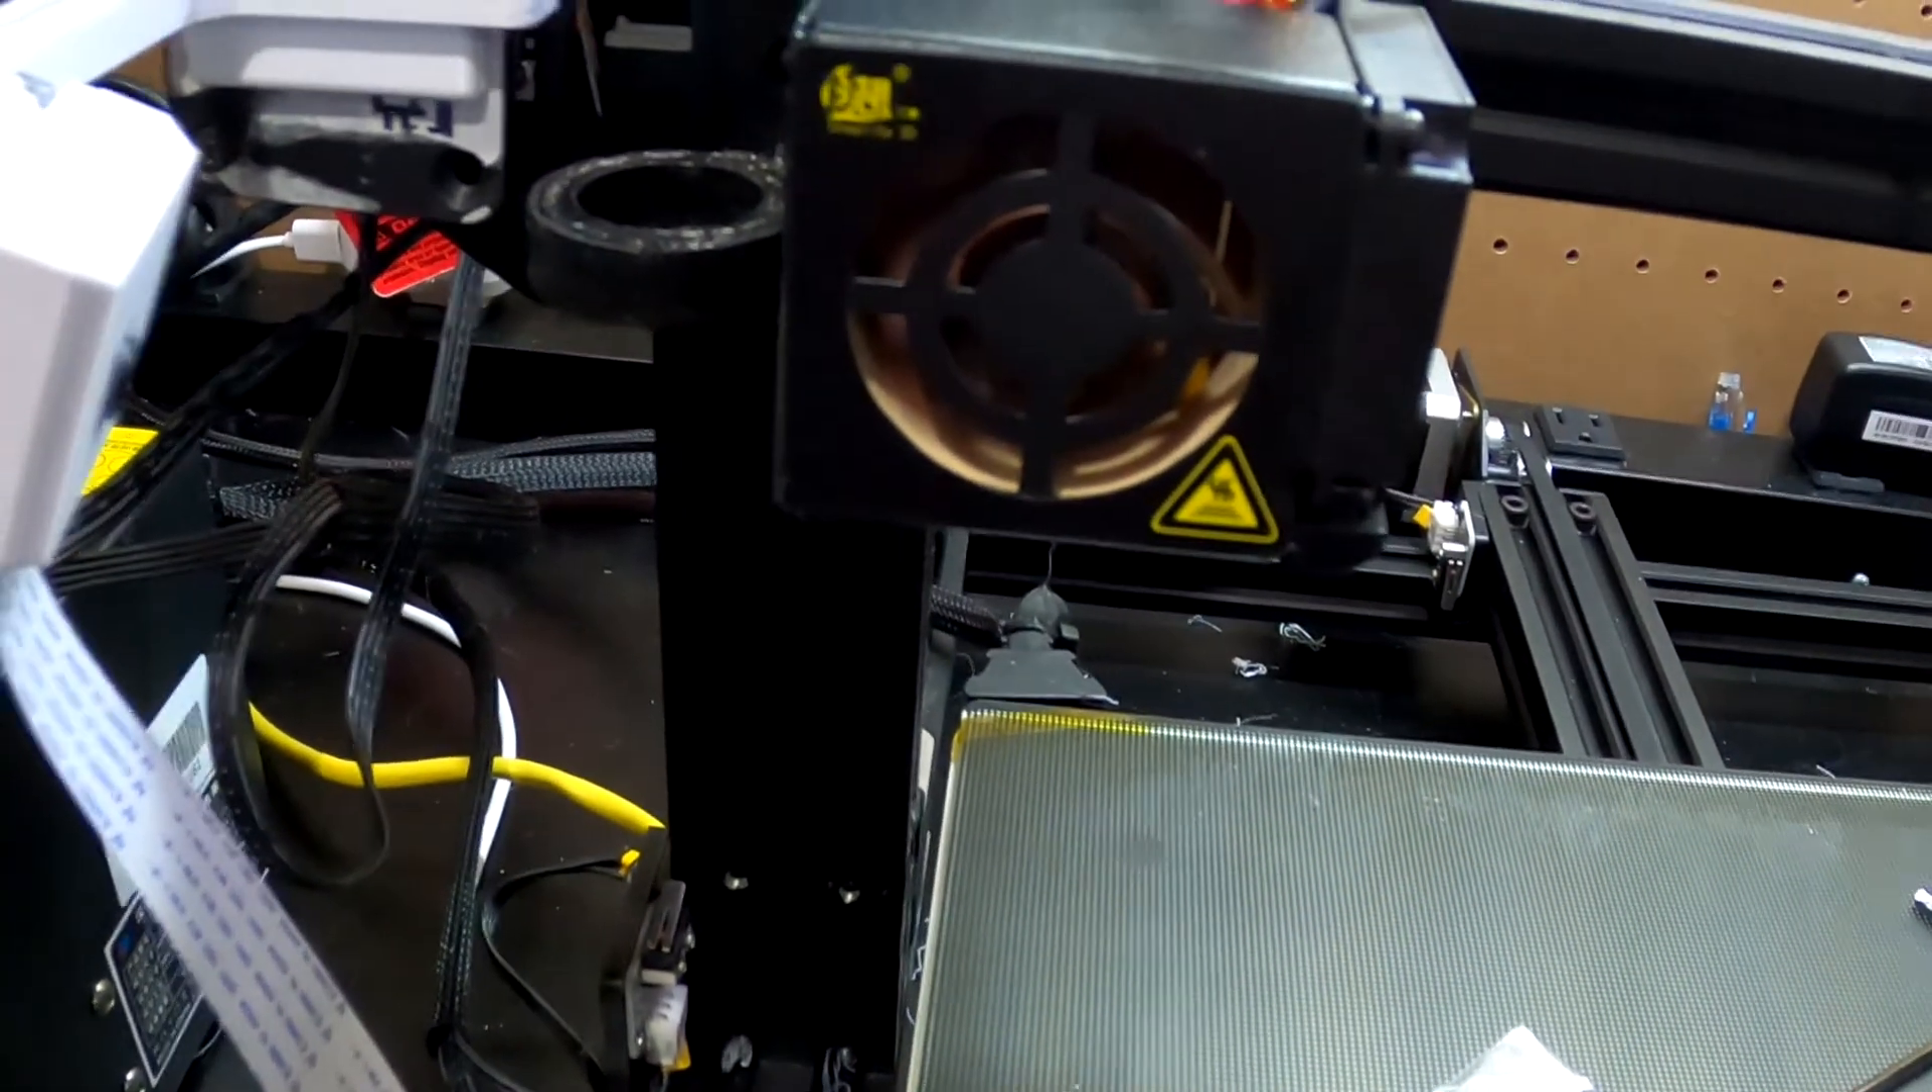So we've got the new fan in place it looks great.